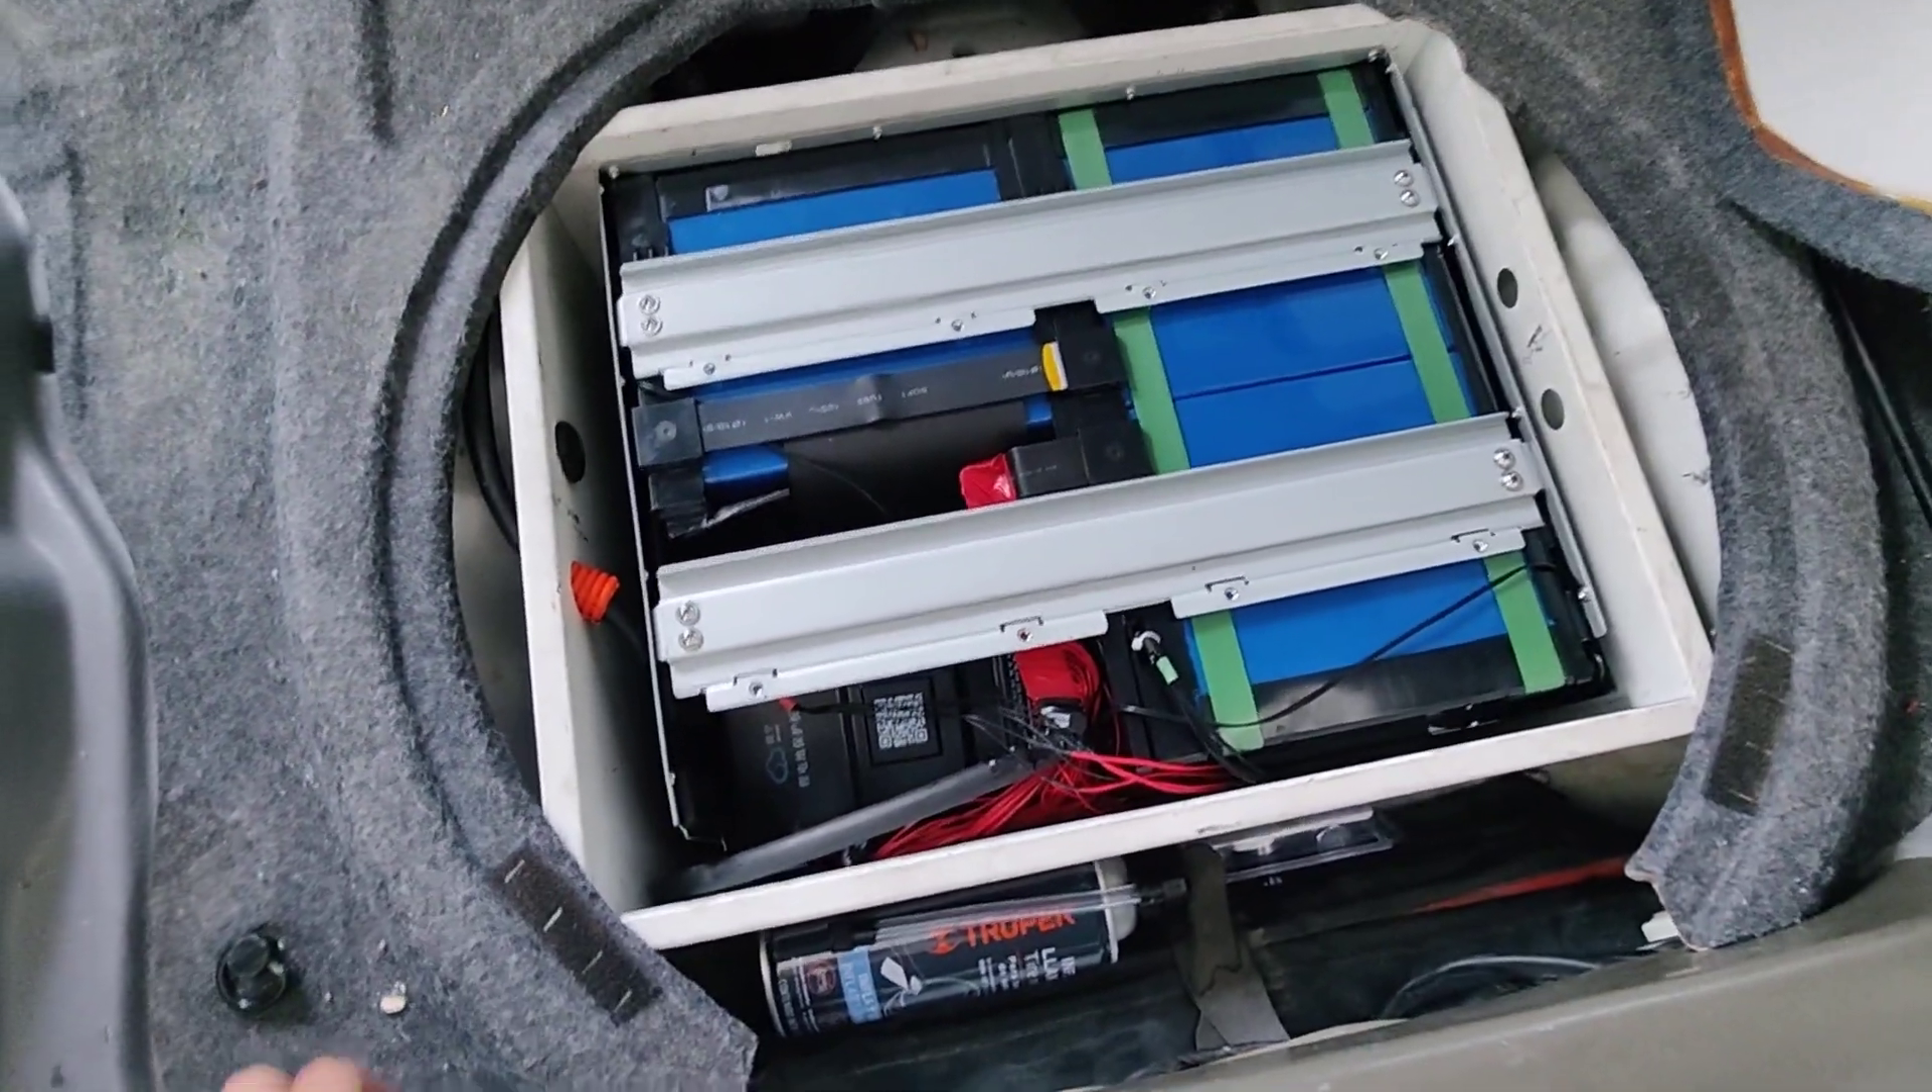Hasta este punto, ya tenemos instalado nuestro banco de baterías.